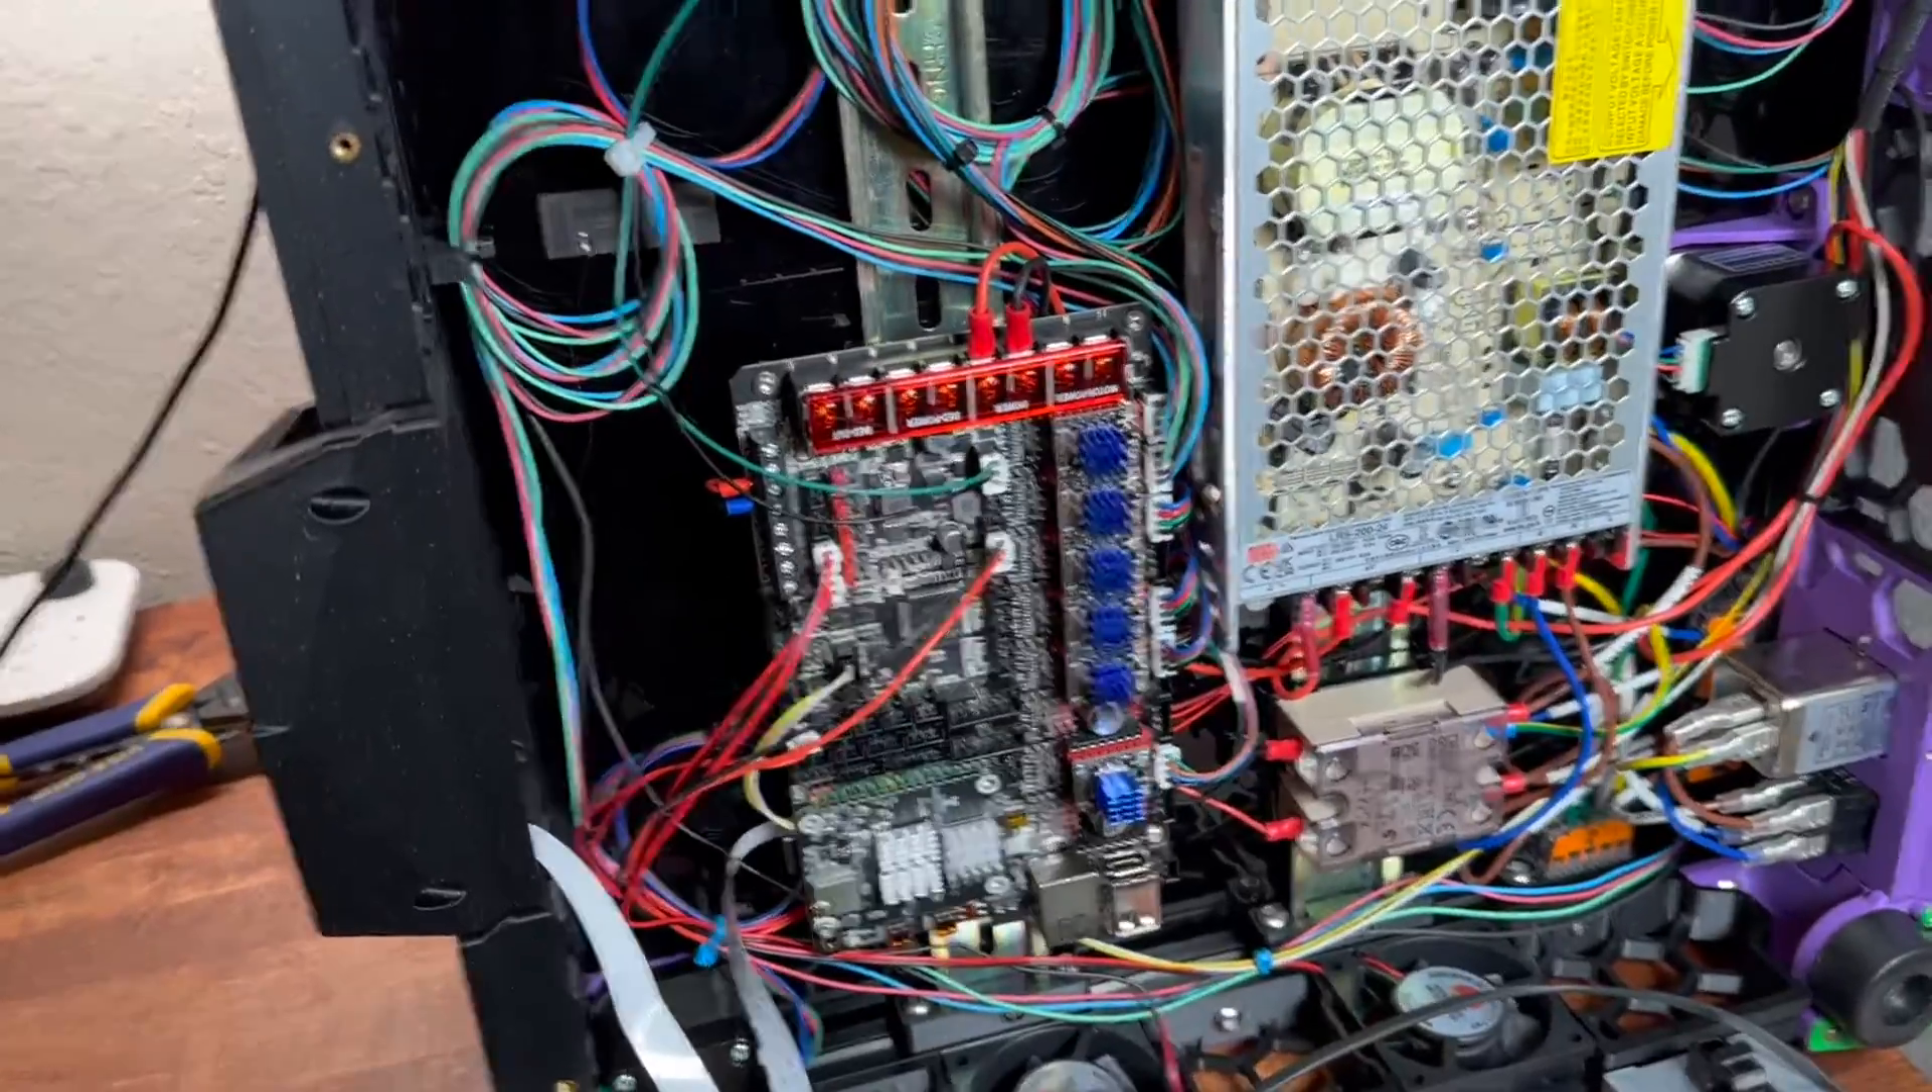I have finished installing the motherboard.